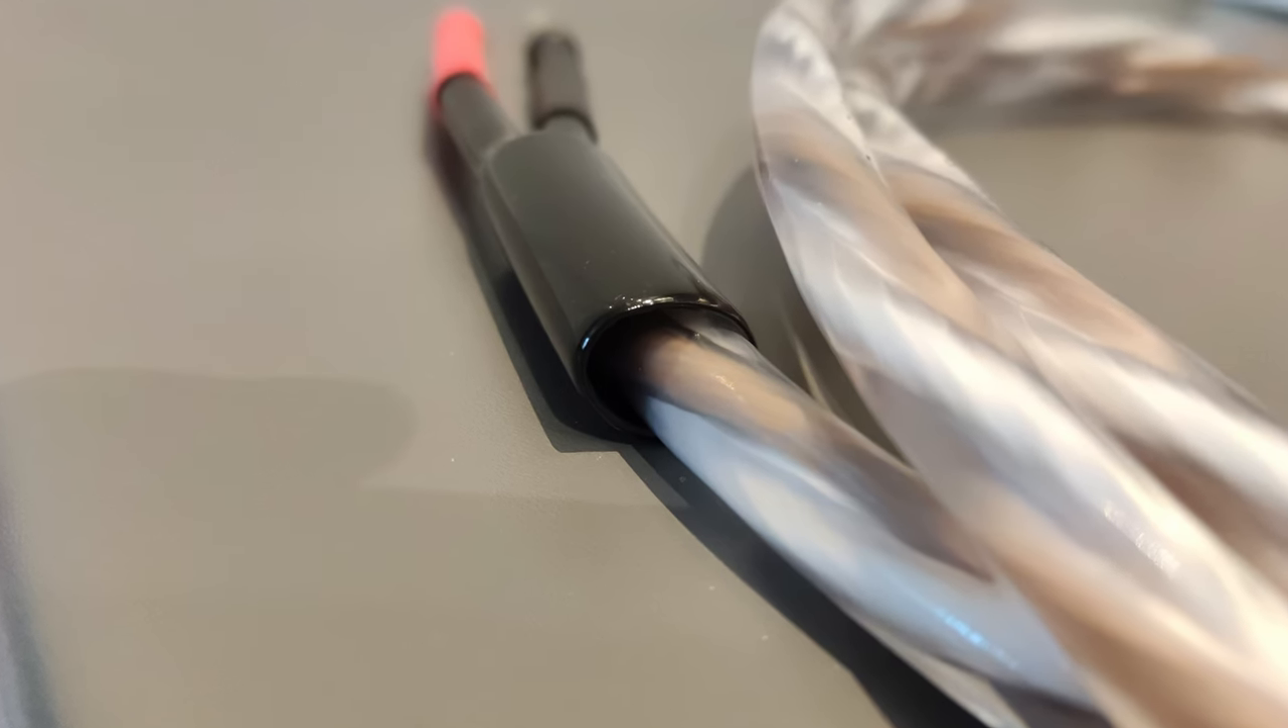The only visual complaint that I have is the connector splitting jacket. It looks quite loose and is too thick for this specific cable thickness.